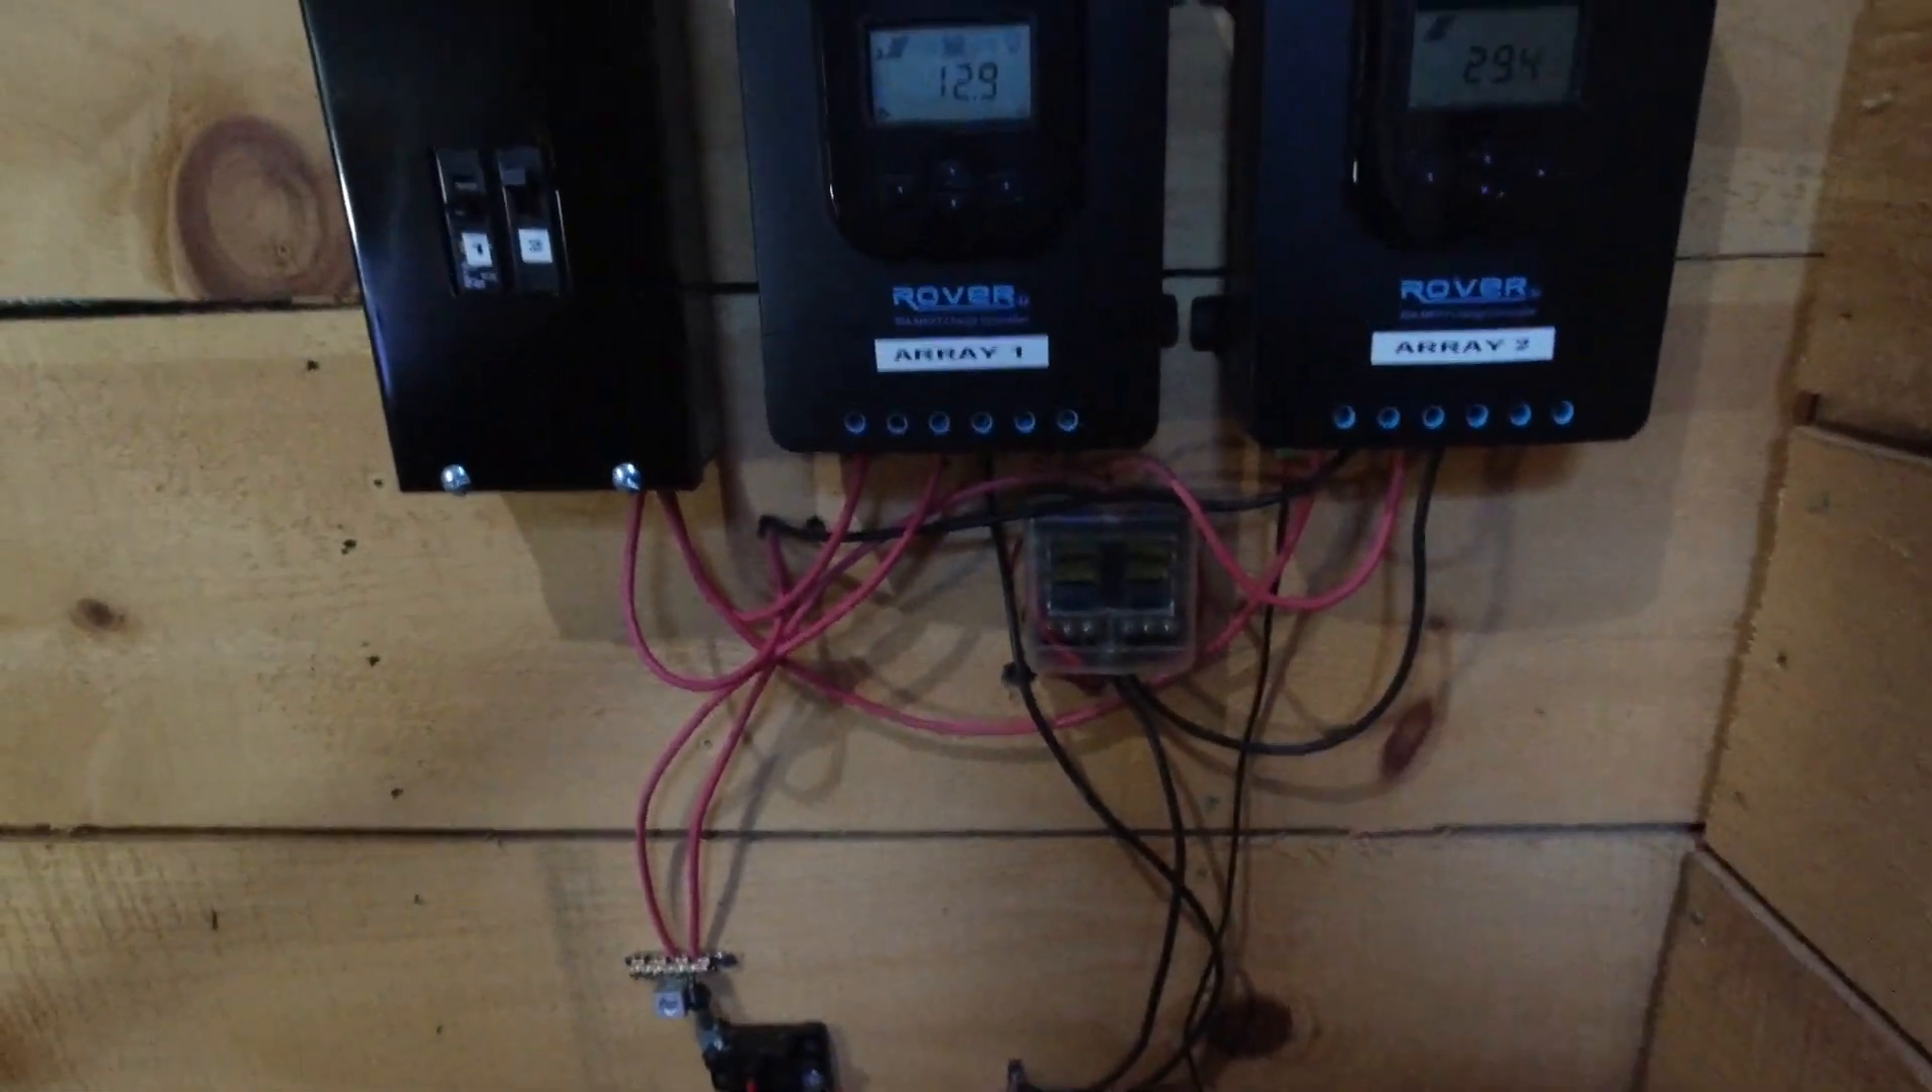The wiring in here is kind of a mess right now because I haven't got anything strapped or anything like that.